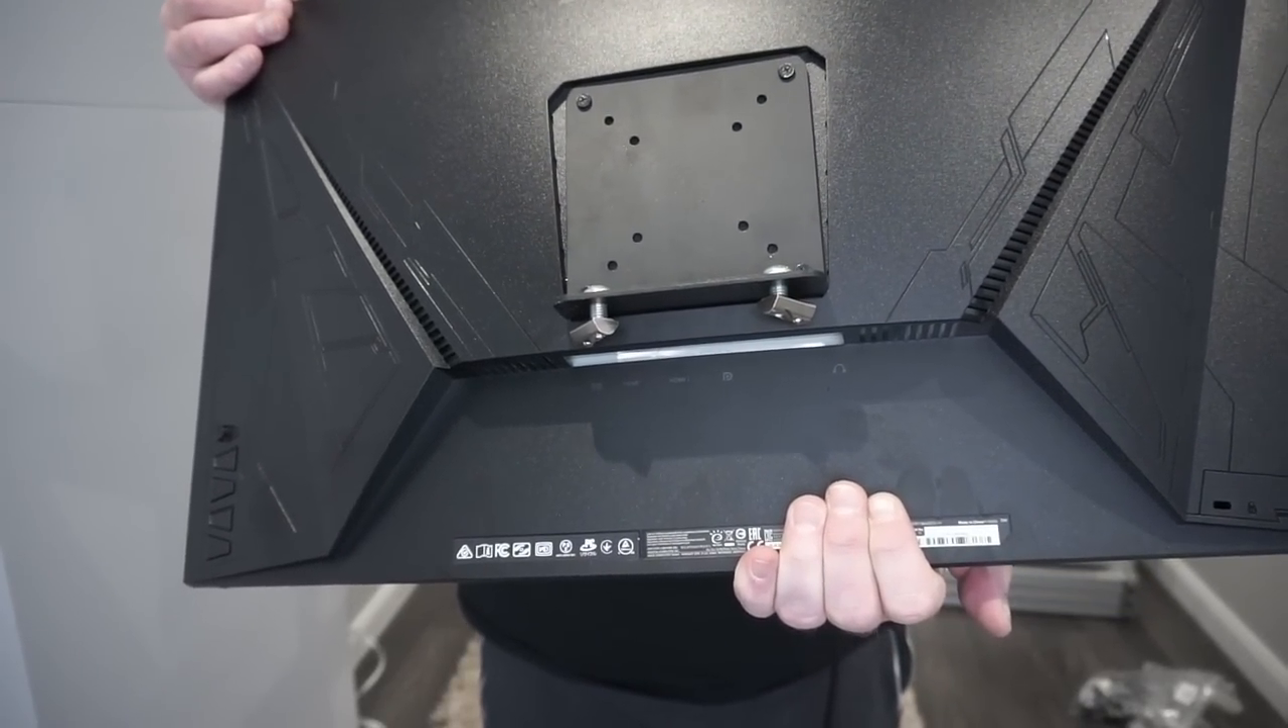So as you can see we've put the t-nuts on the back of the monitor there and that will just then enable us to slide the monitor in and out.